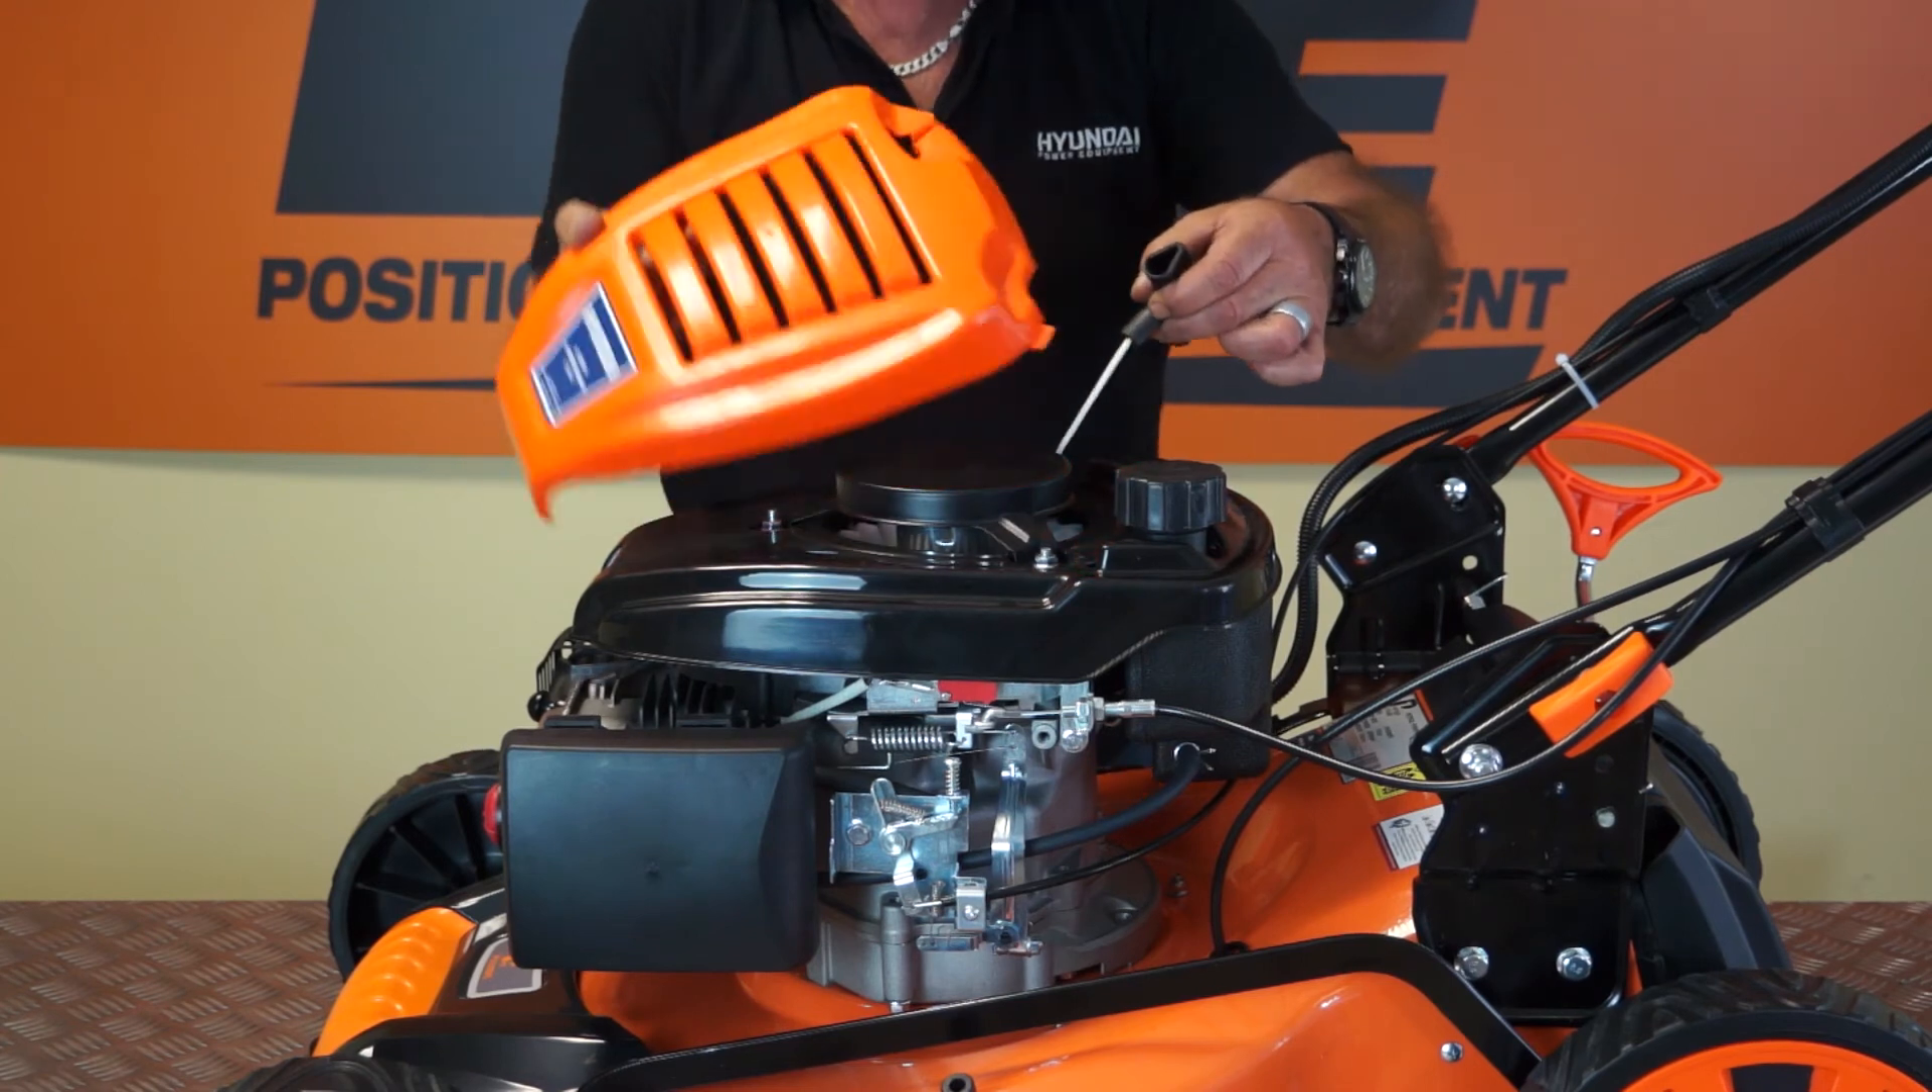And that's the plastic cover removed.